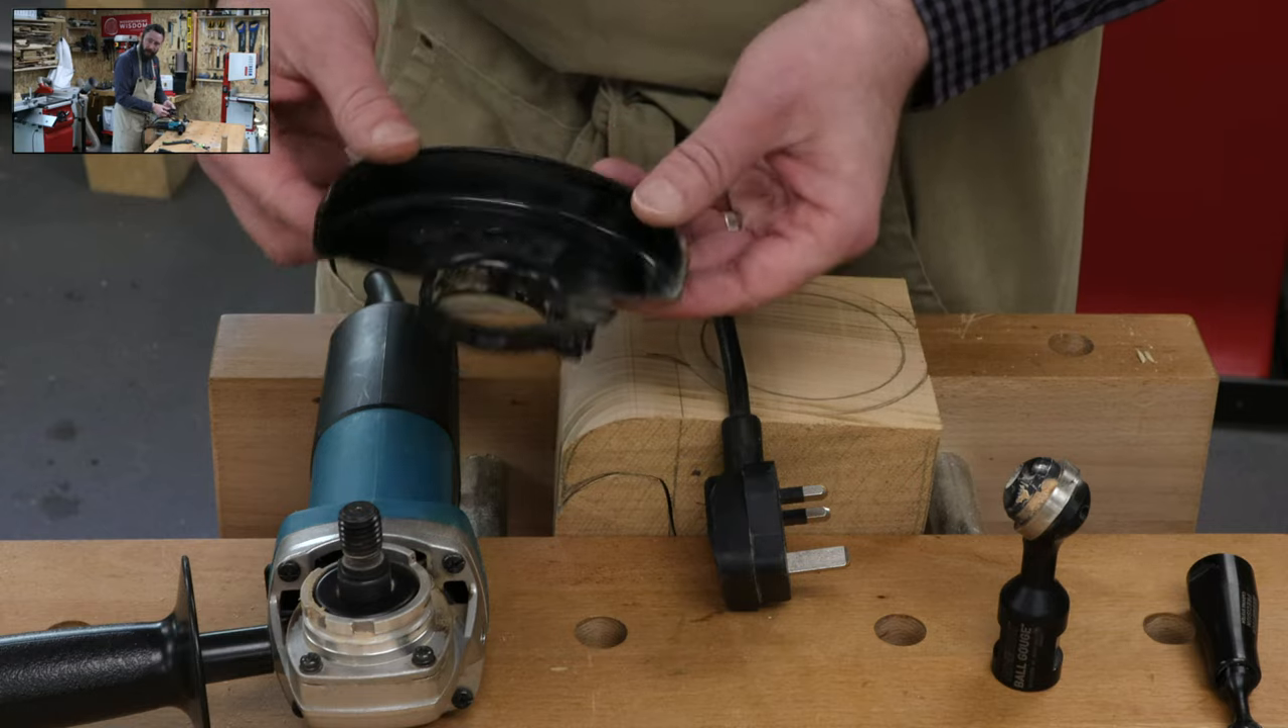And also I've just taken the guarding off.